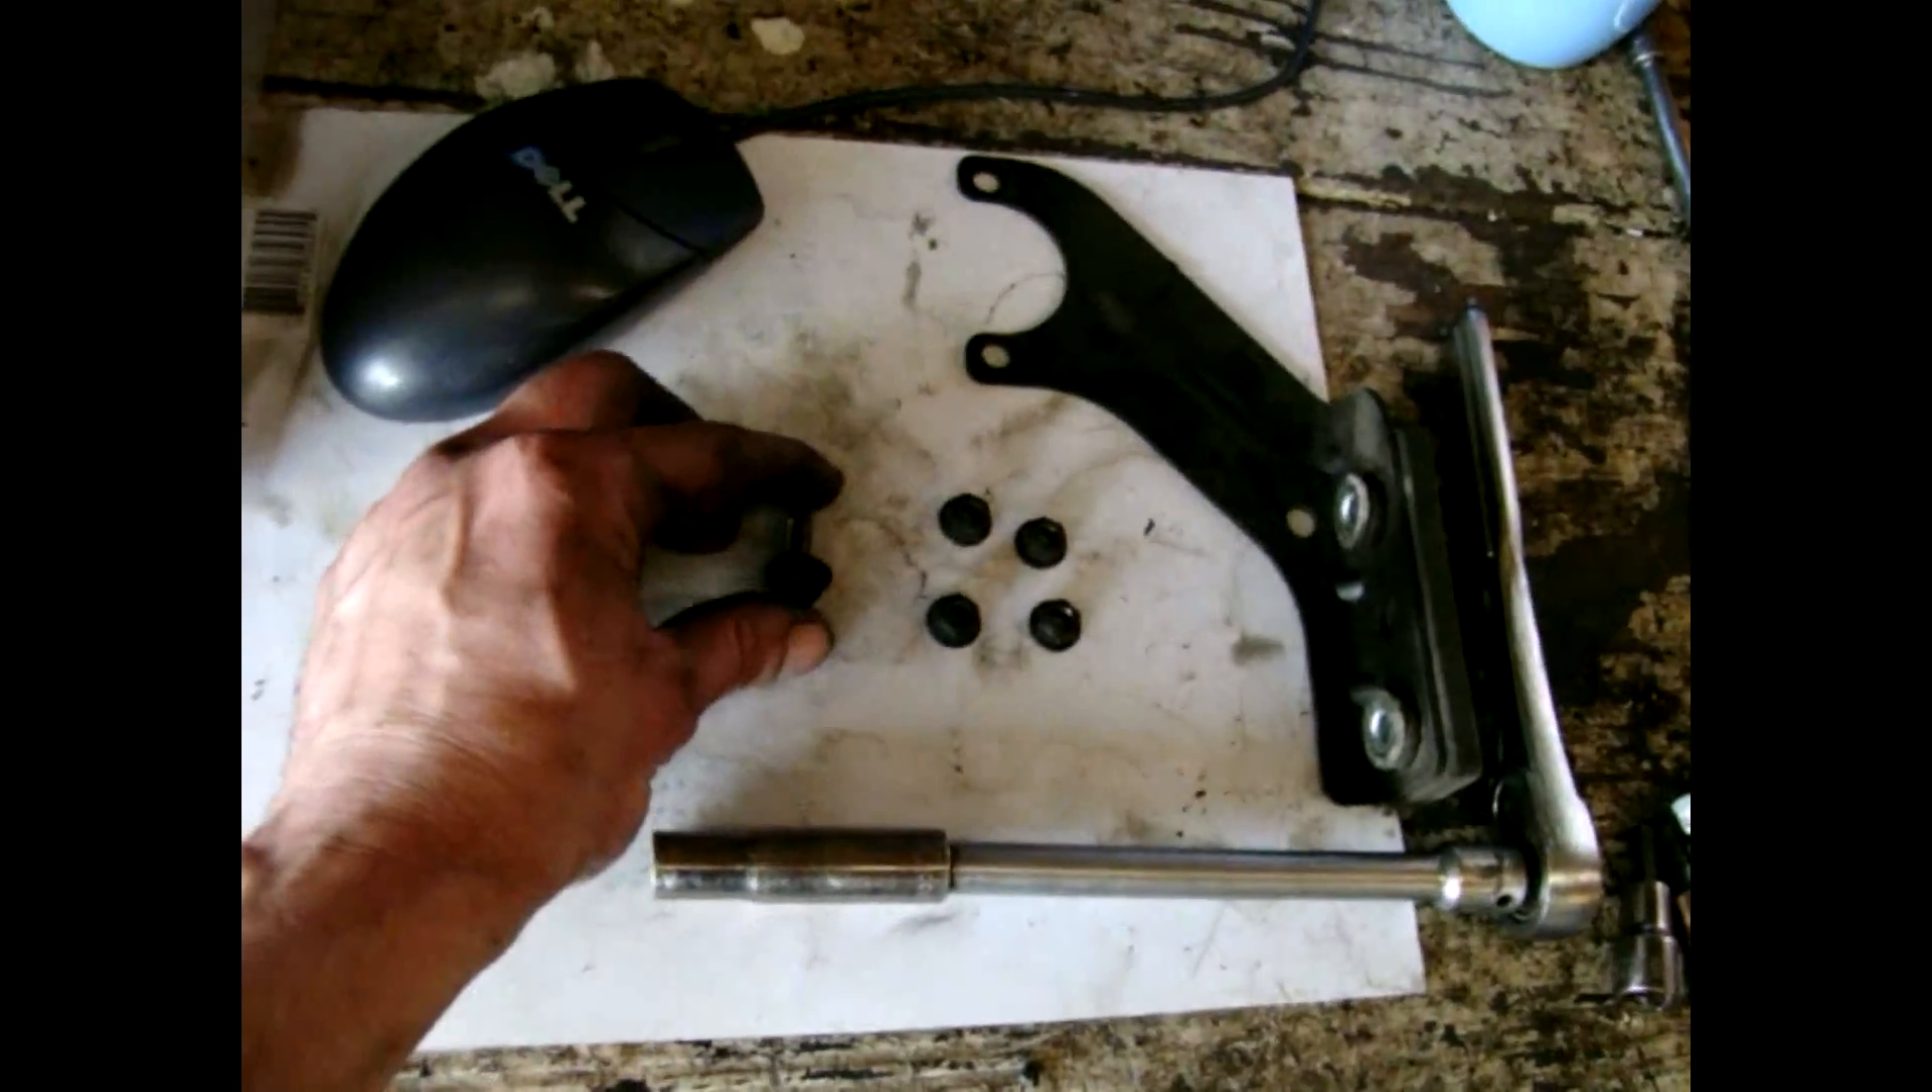All right um here is the uh cruise control bracket removed.